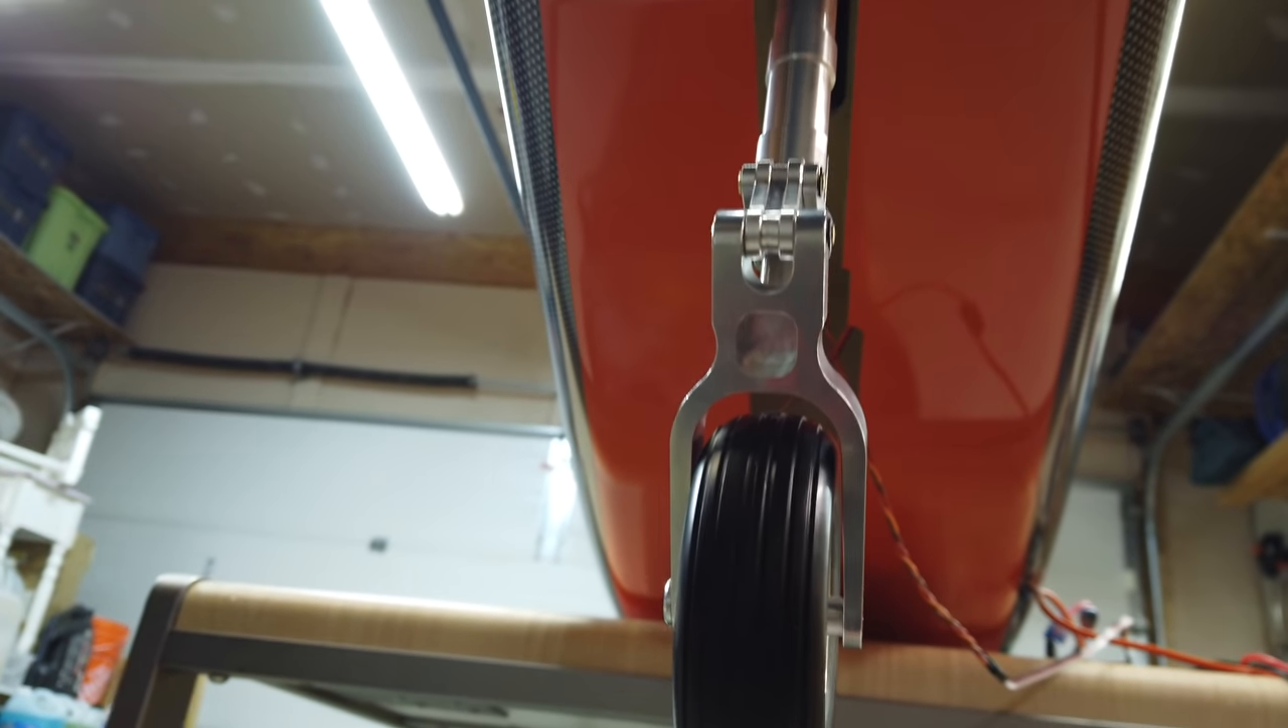Okay so got the front gear installed and that uh went together quite simple.